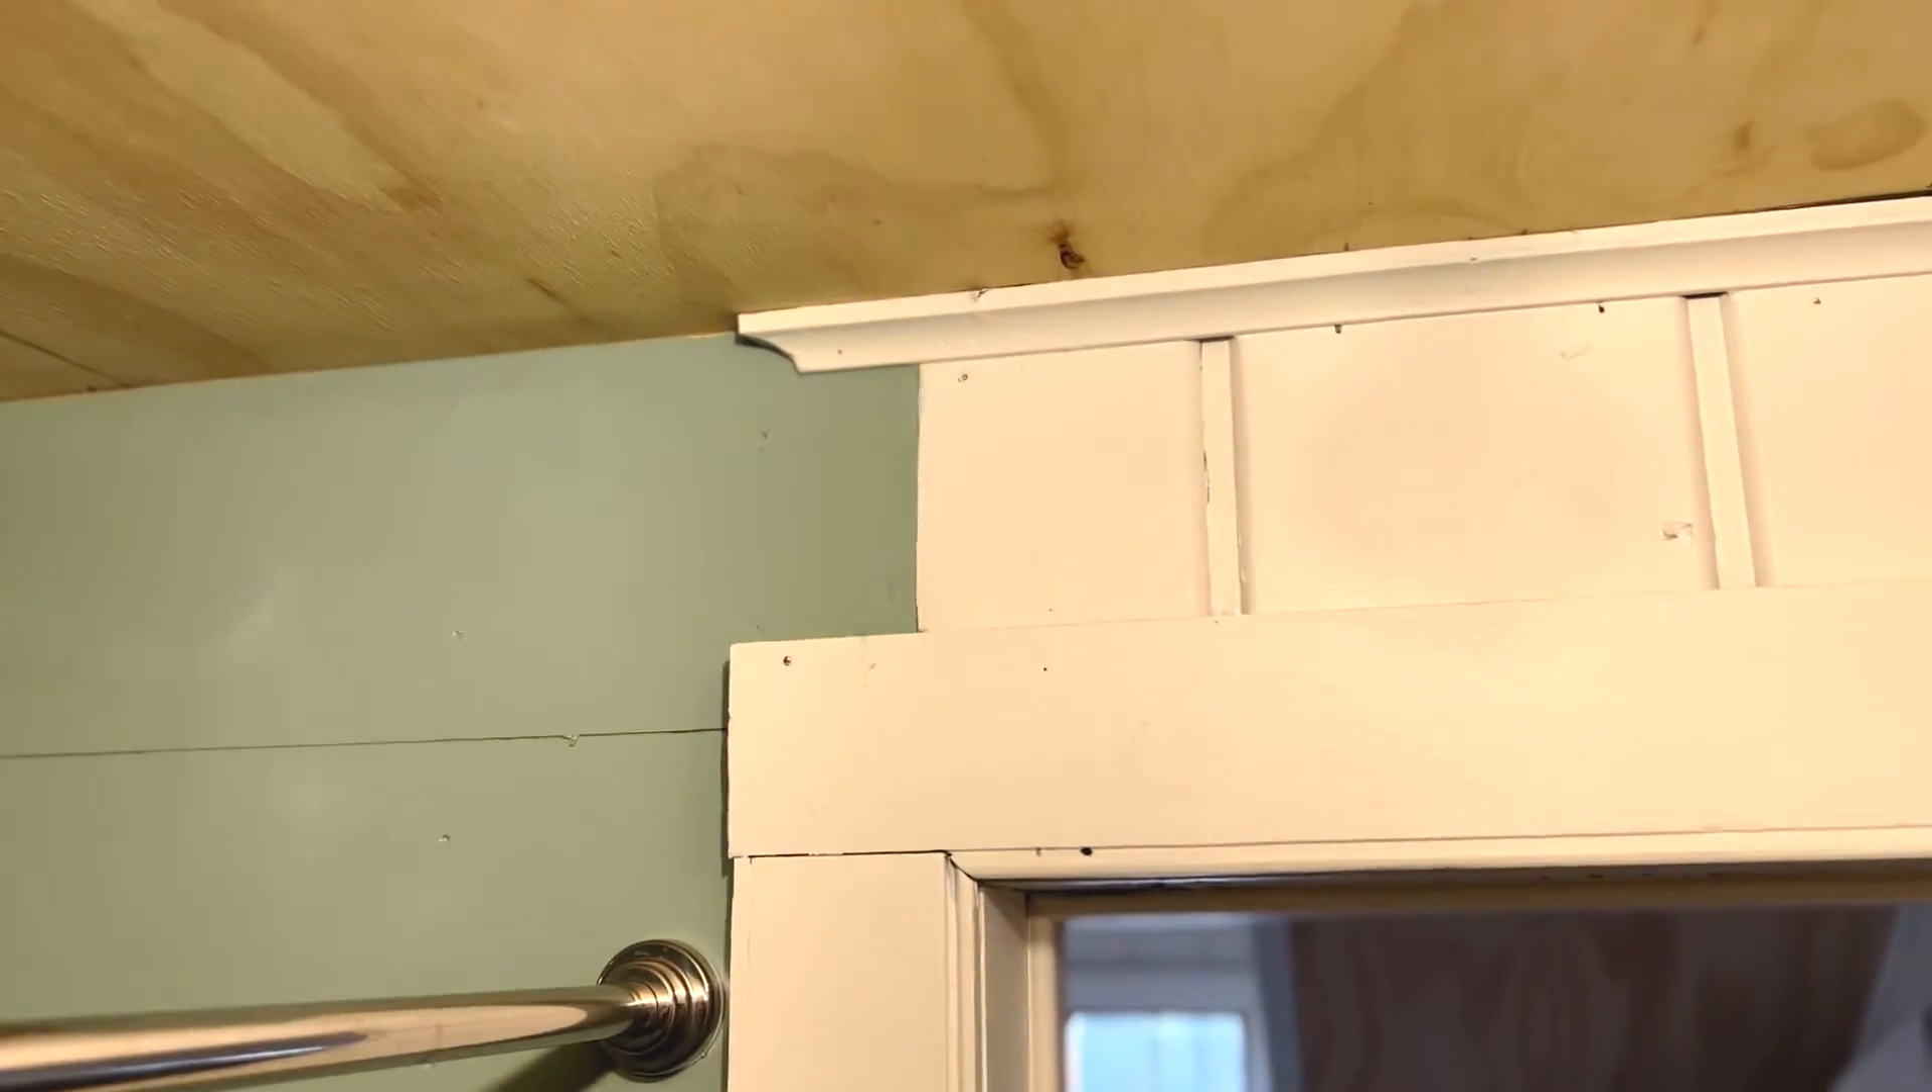On the left, you can see the molding sticking out a few inches, and we brought the shiplap for the shower.